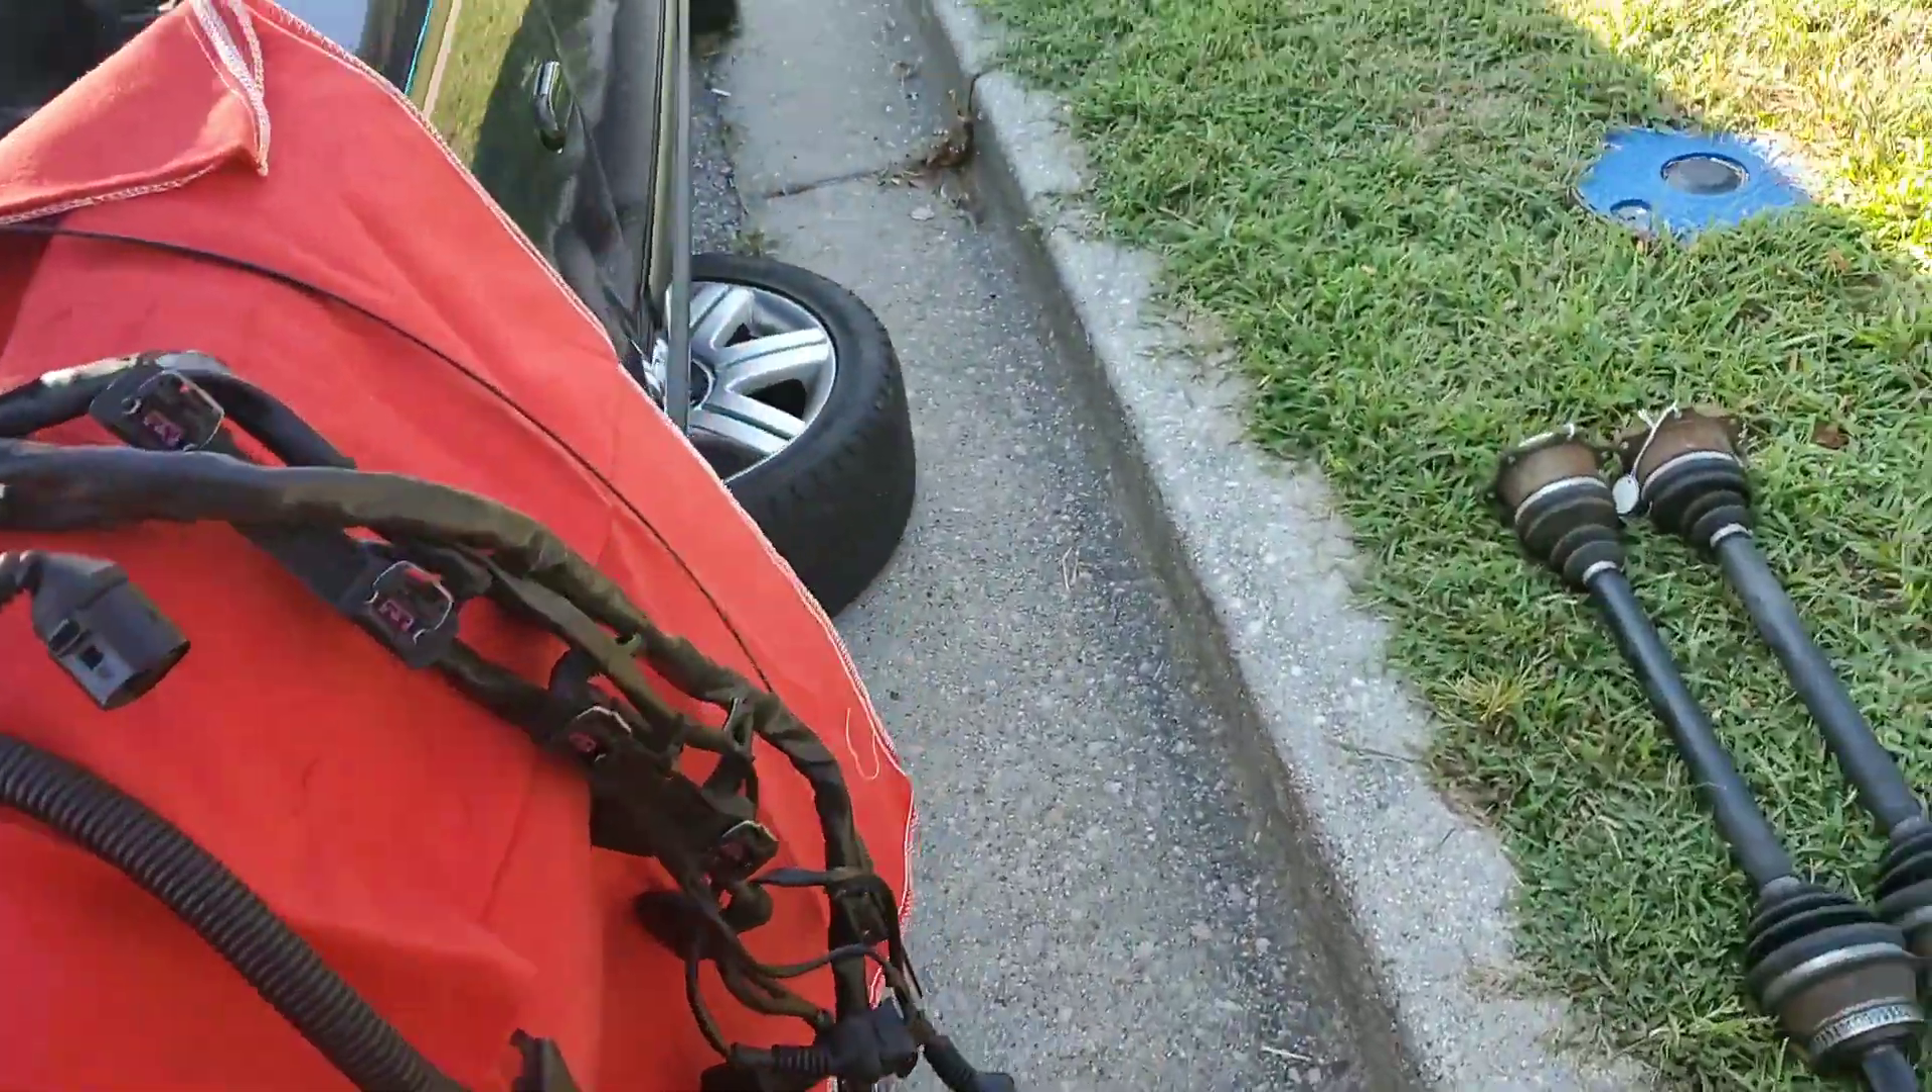I've pulled both the axles out, unhooked all of the wire harness.